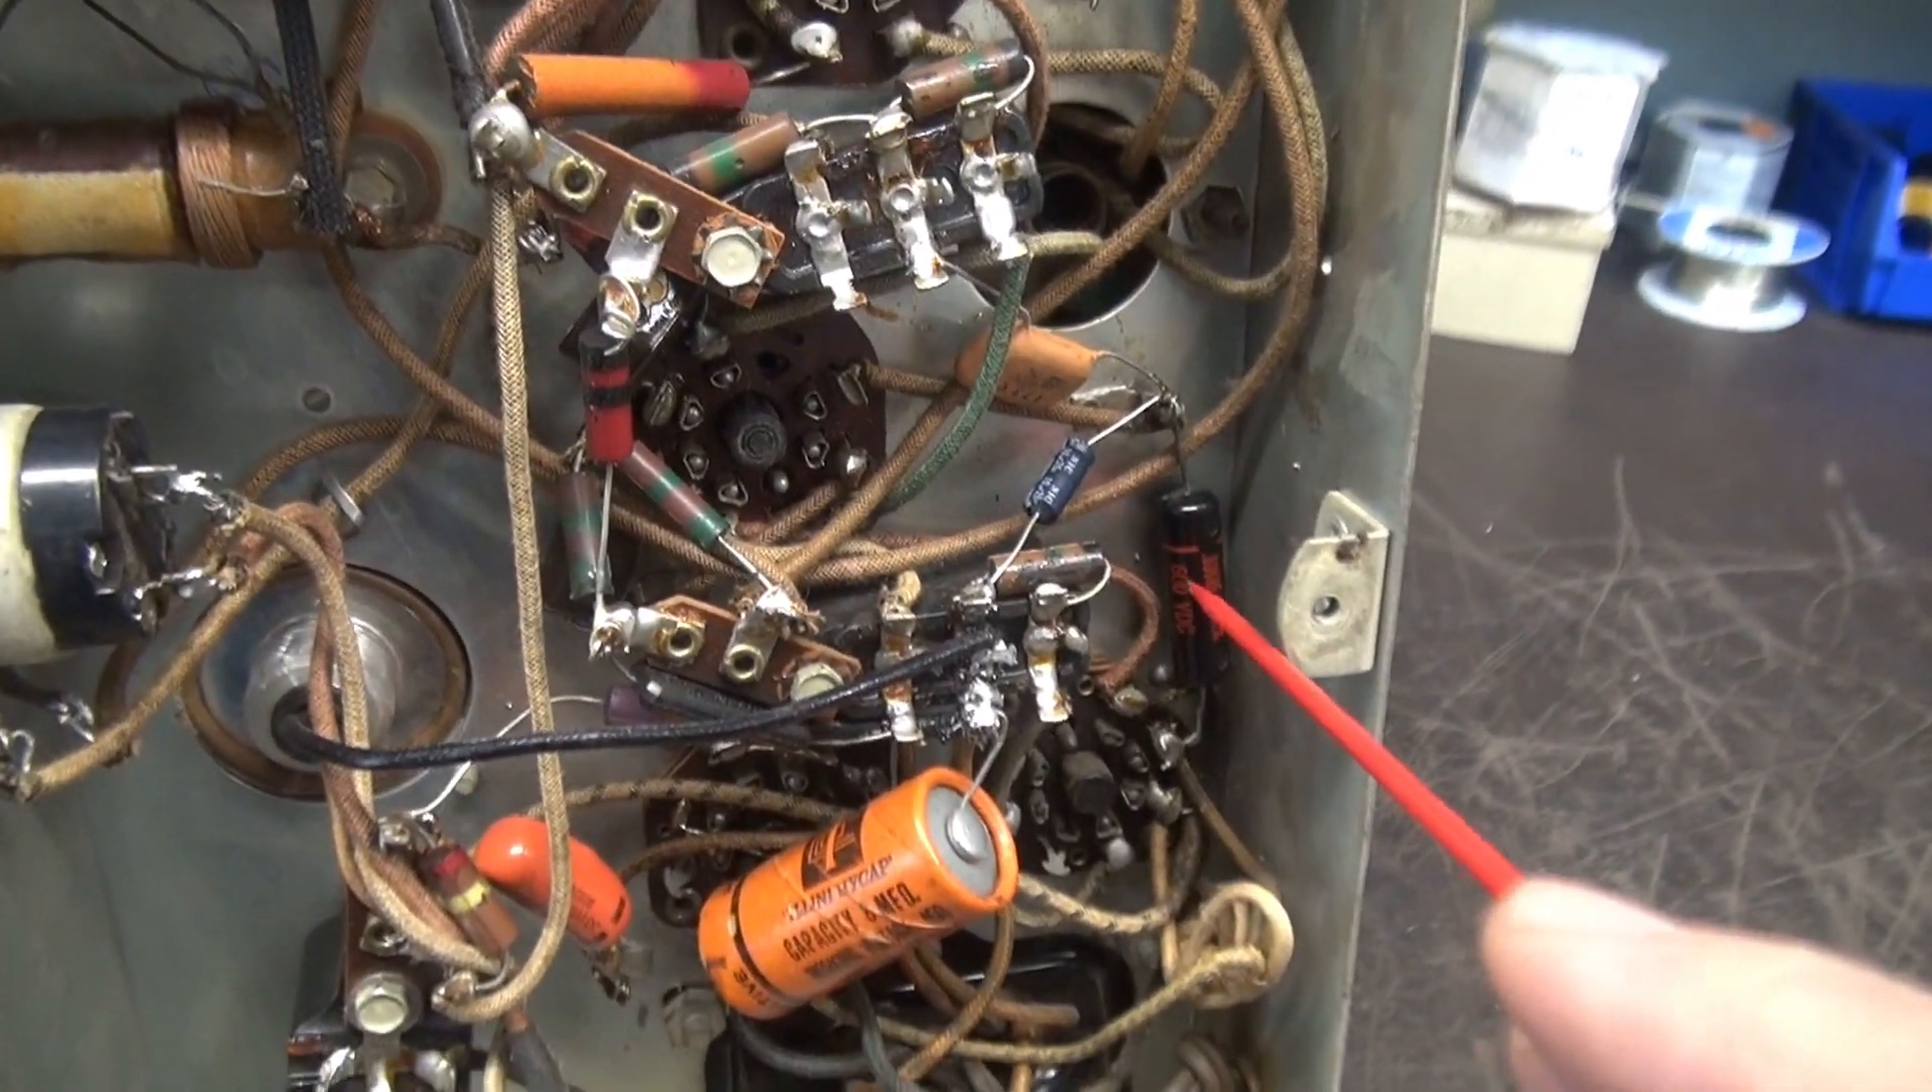You can see that there are some modern caps that have been installed in here.